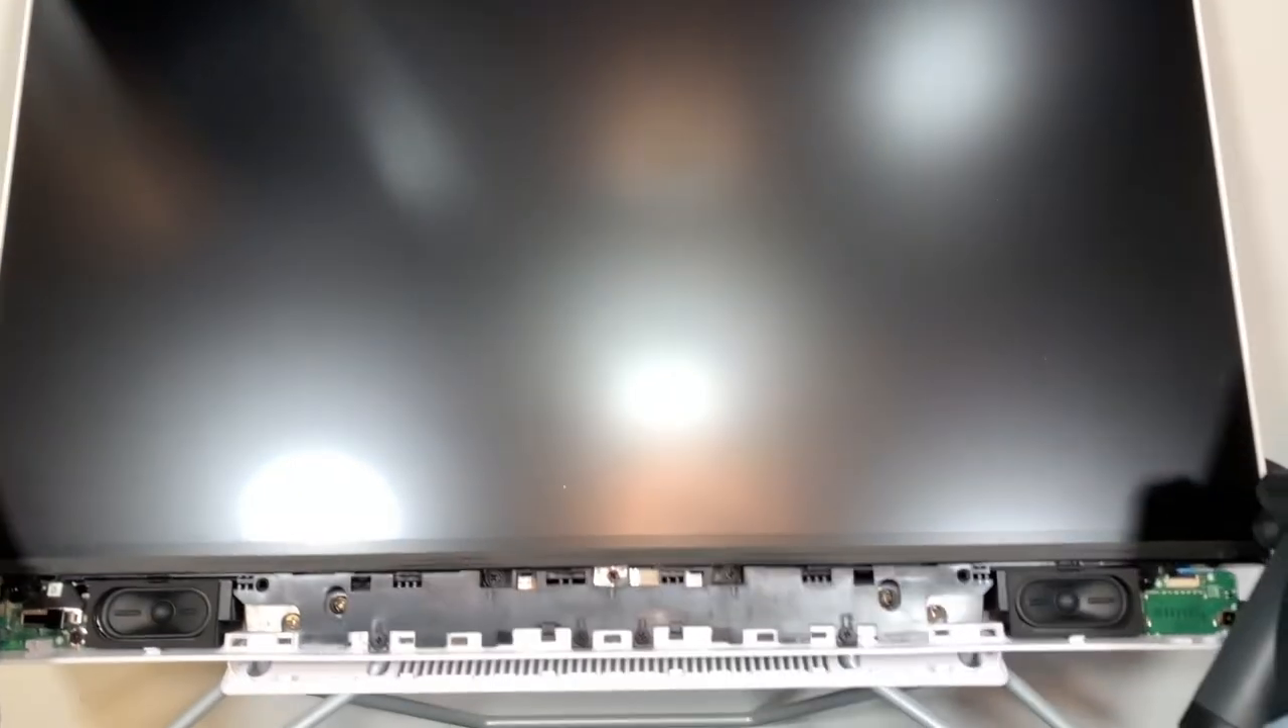Here you can see that the LCD screen and the speakers are exposed.